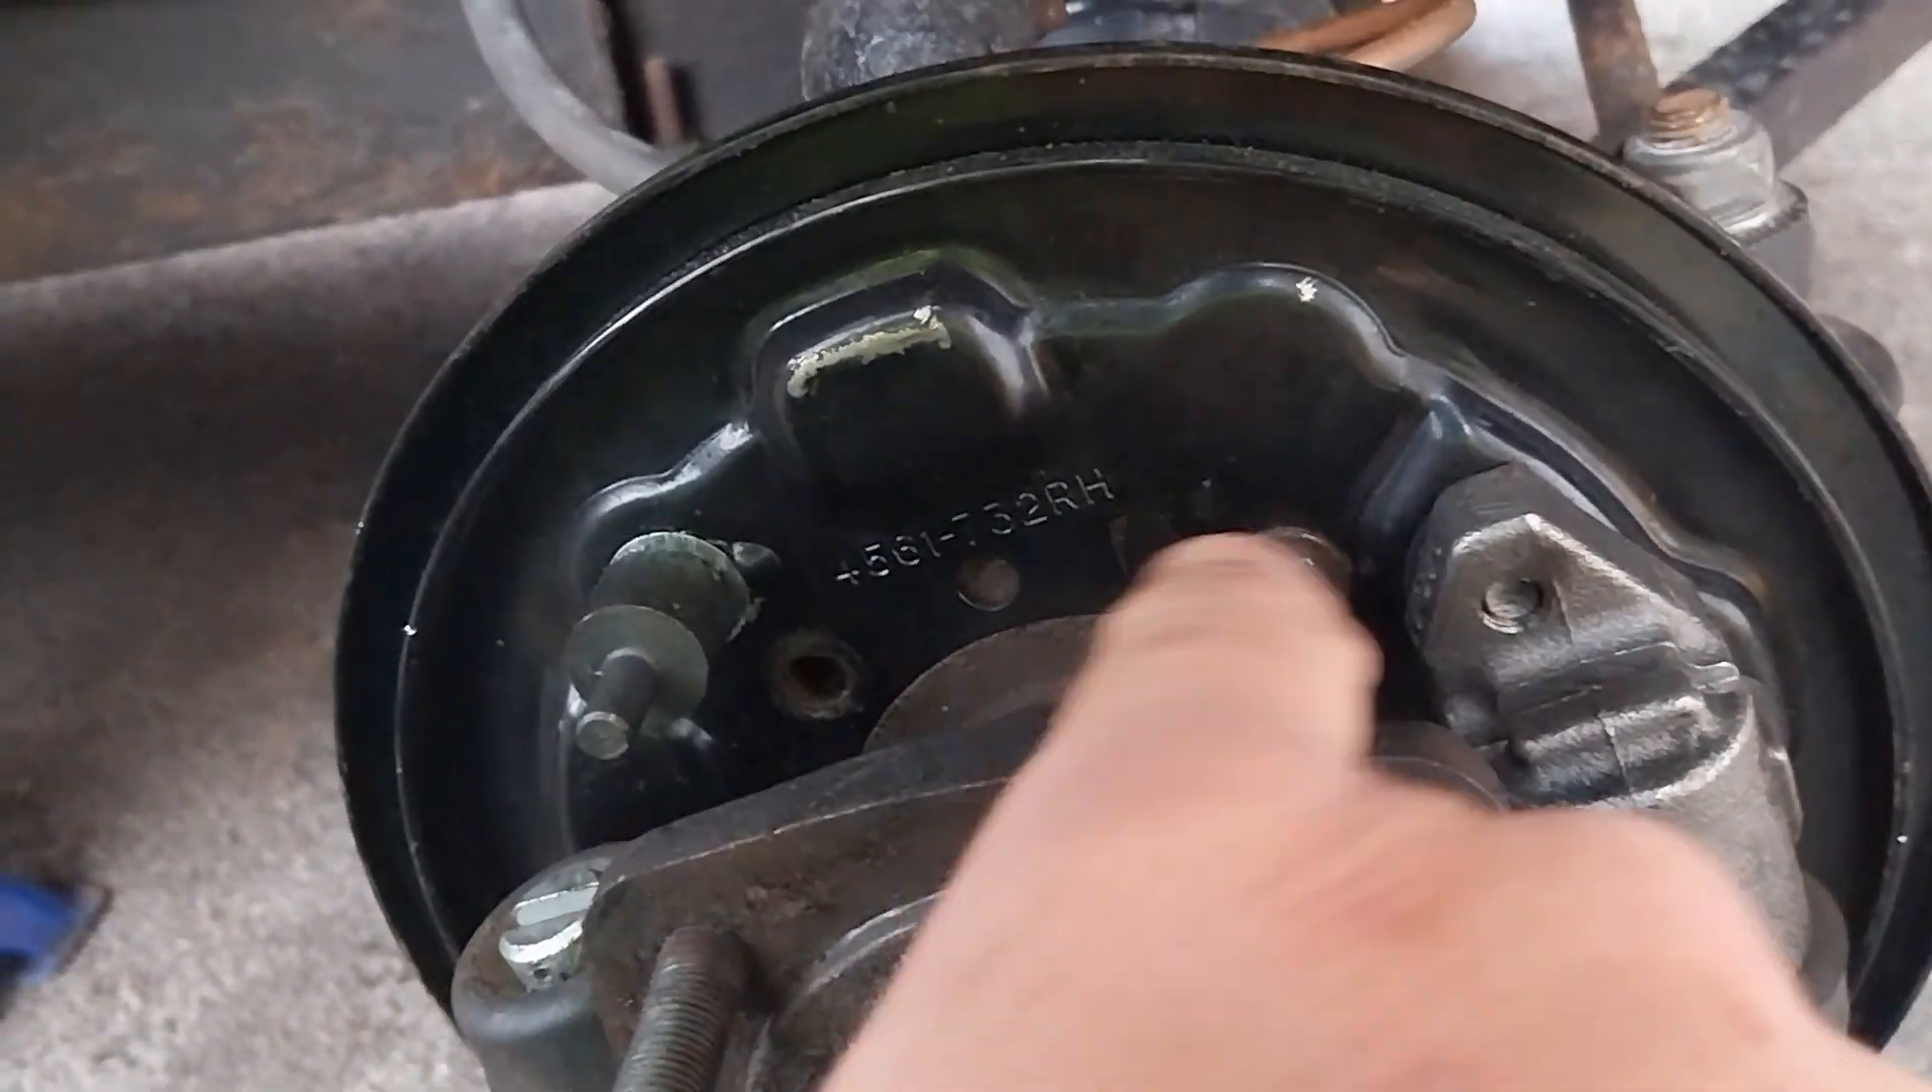So basically. I've removed all the shoes. As you can see.